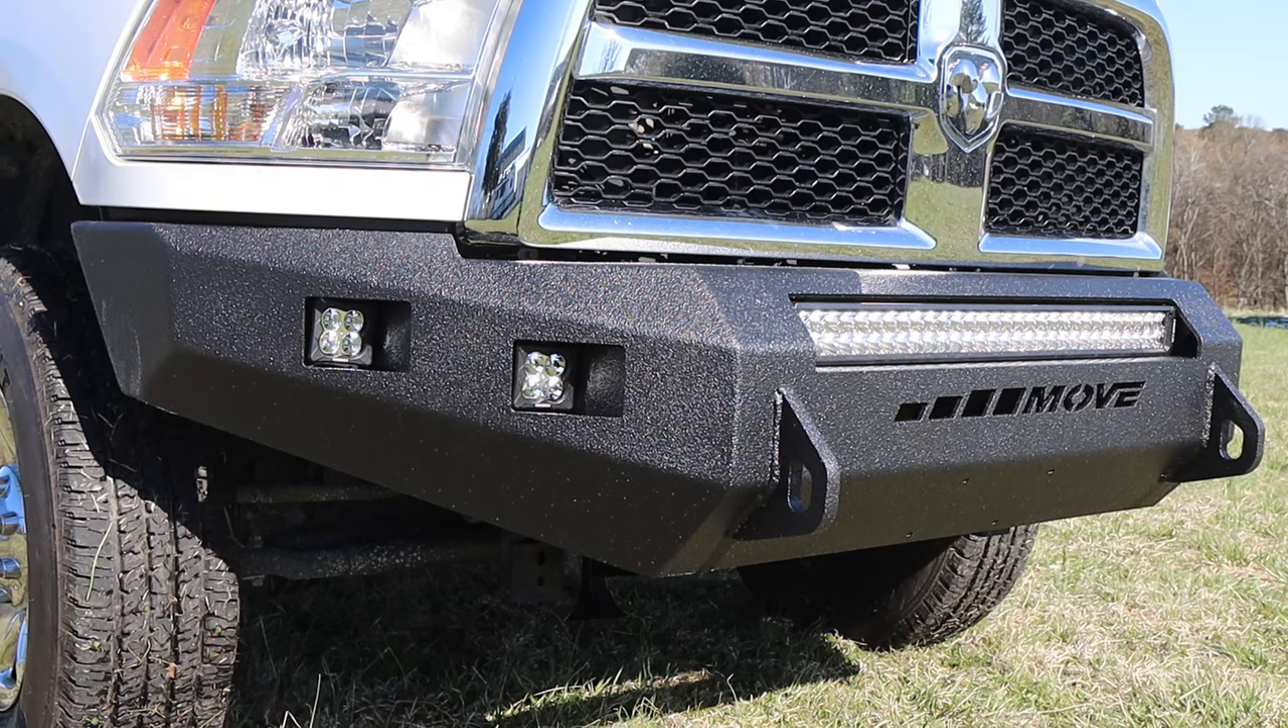So now that the lights are installed on the bumper this project is done.